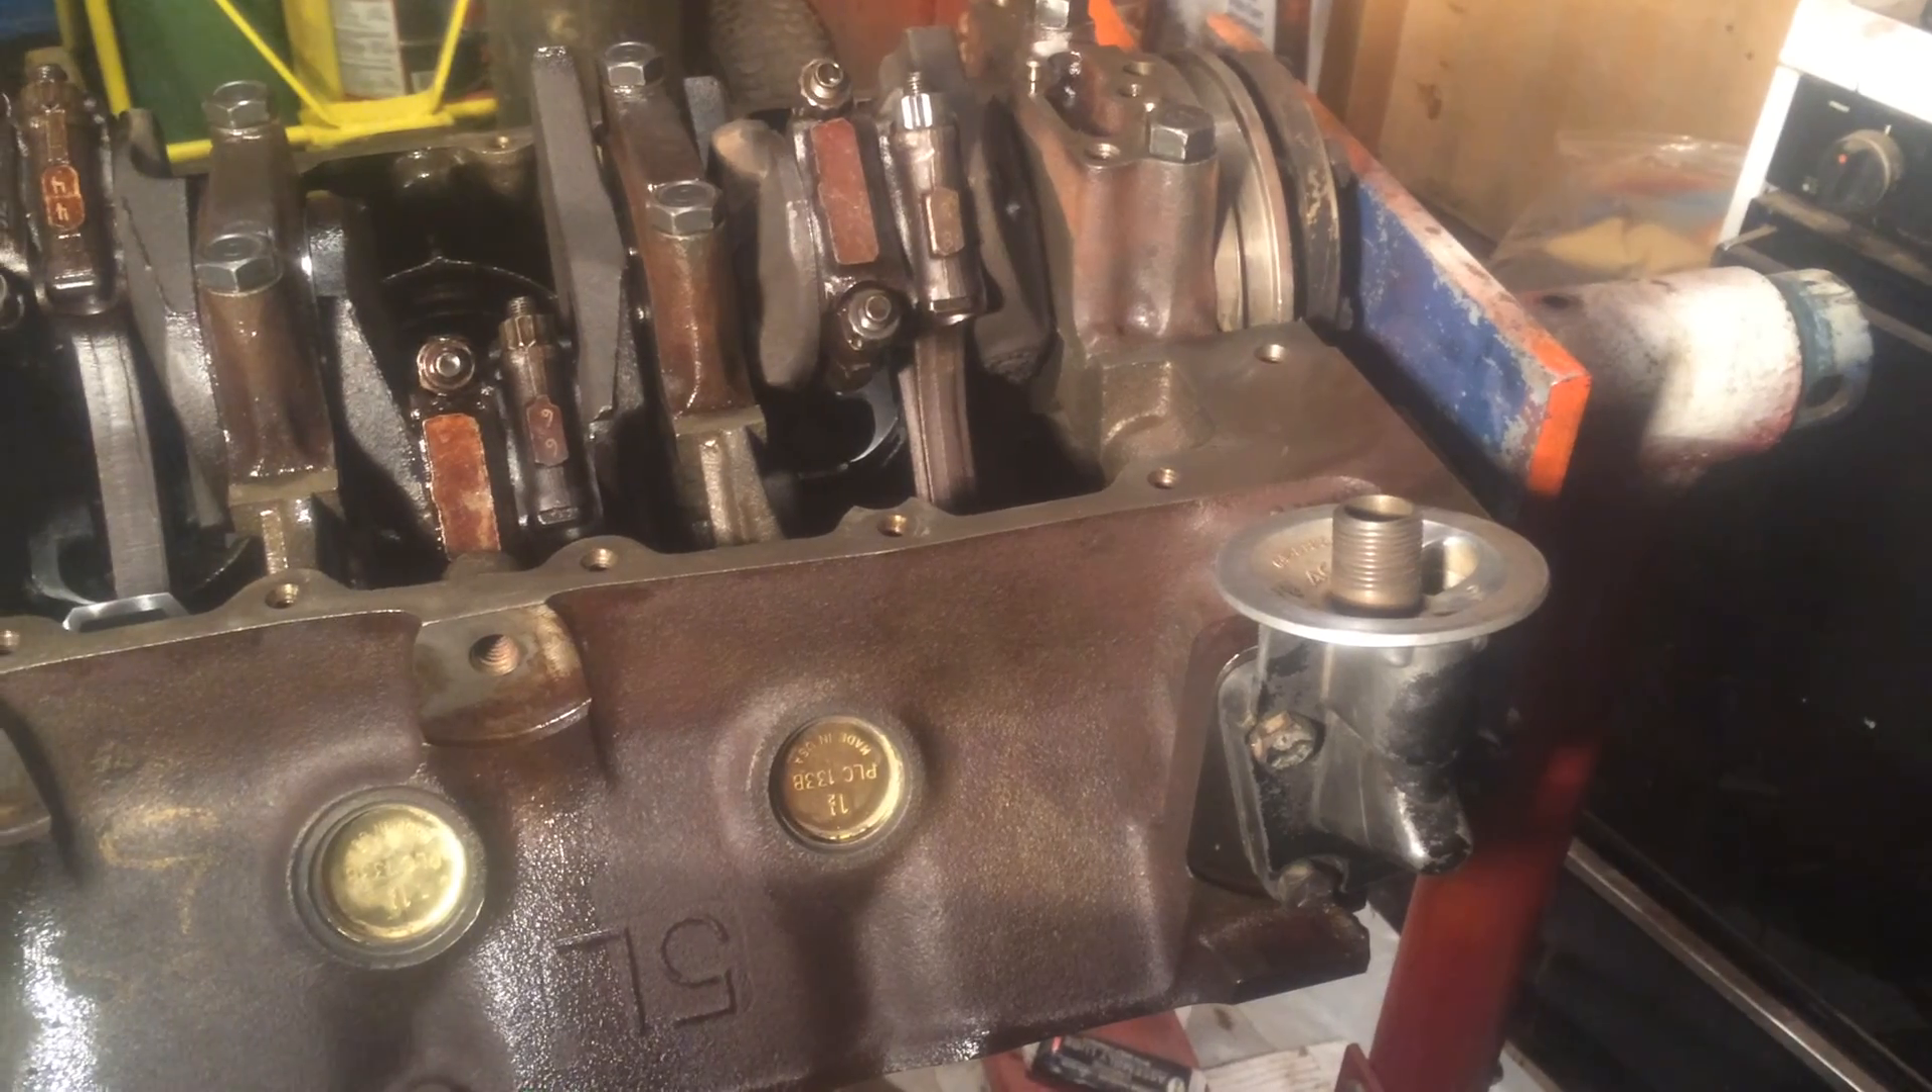As you can see I just put the oil filter adapter on.